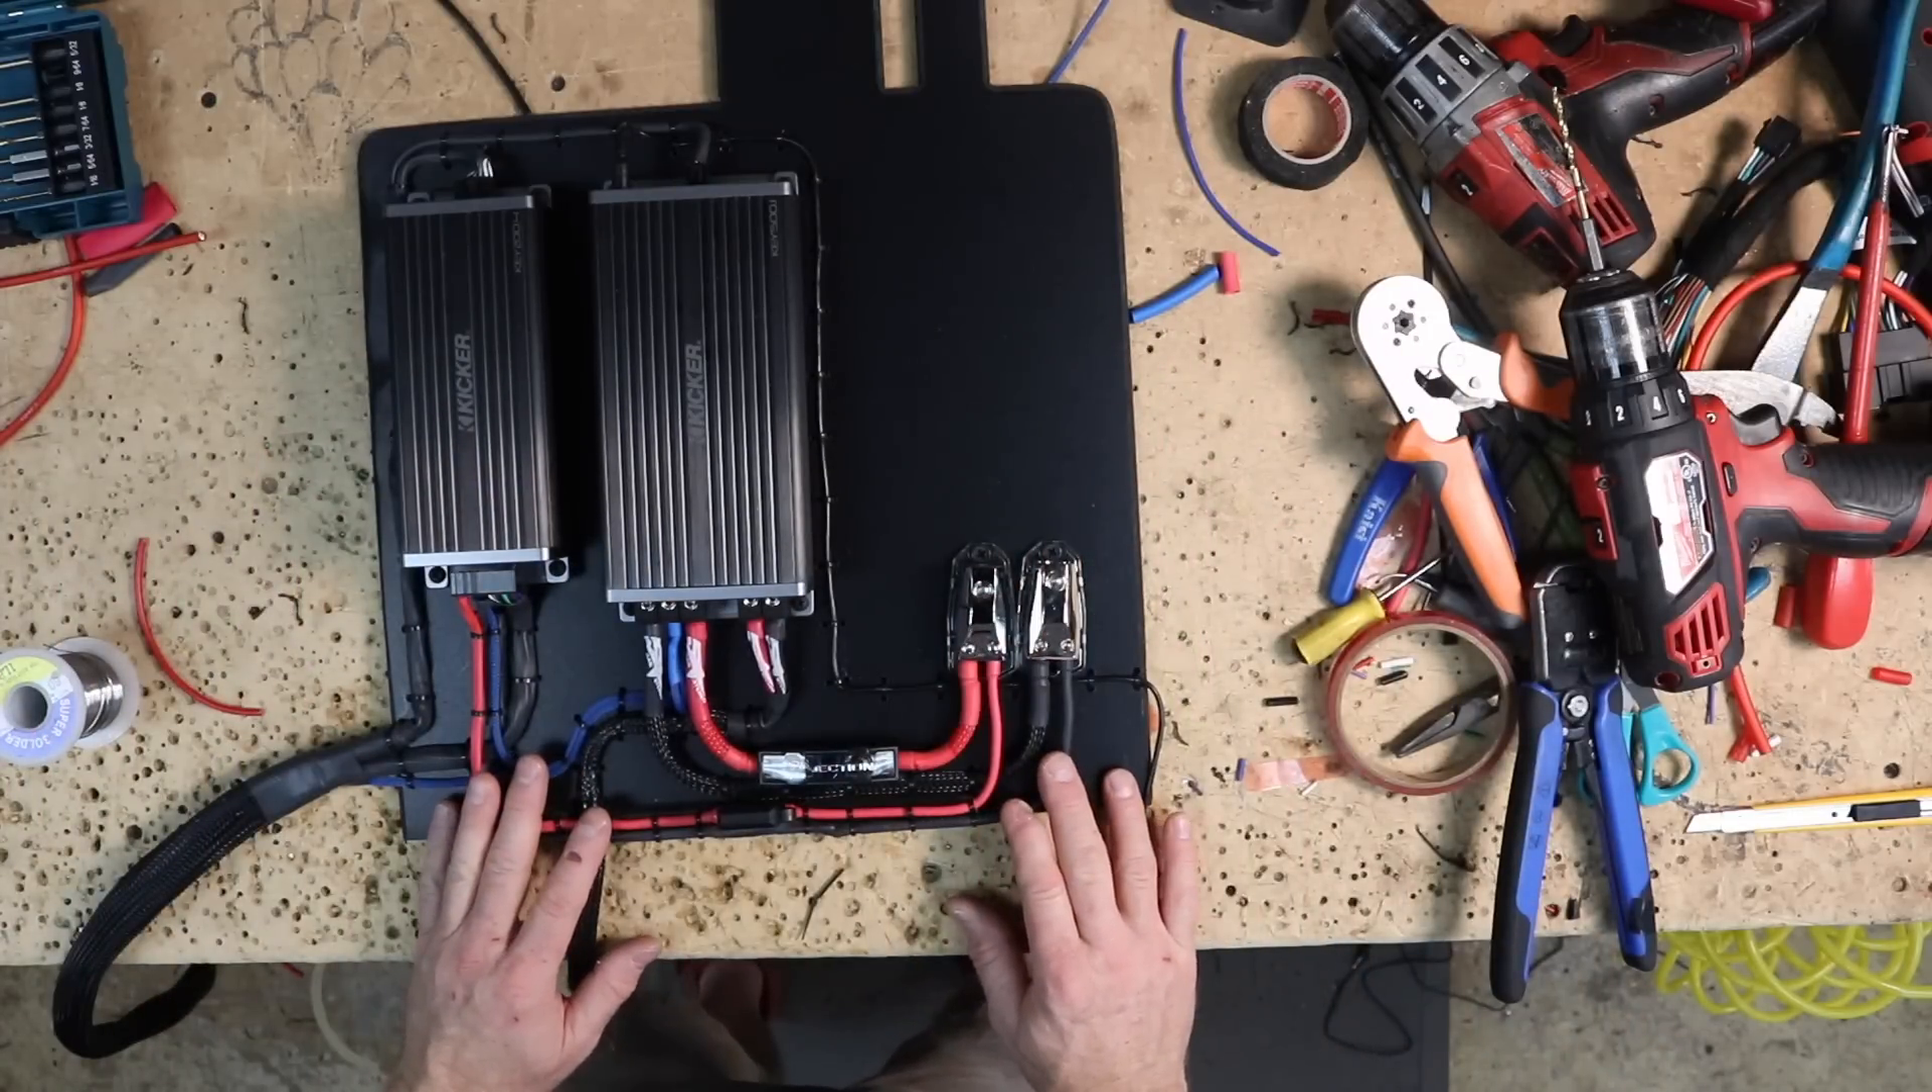We've put in our power and ground here across the bottom.